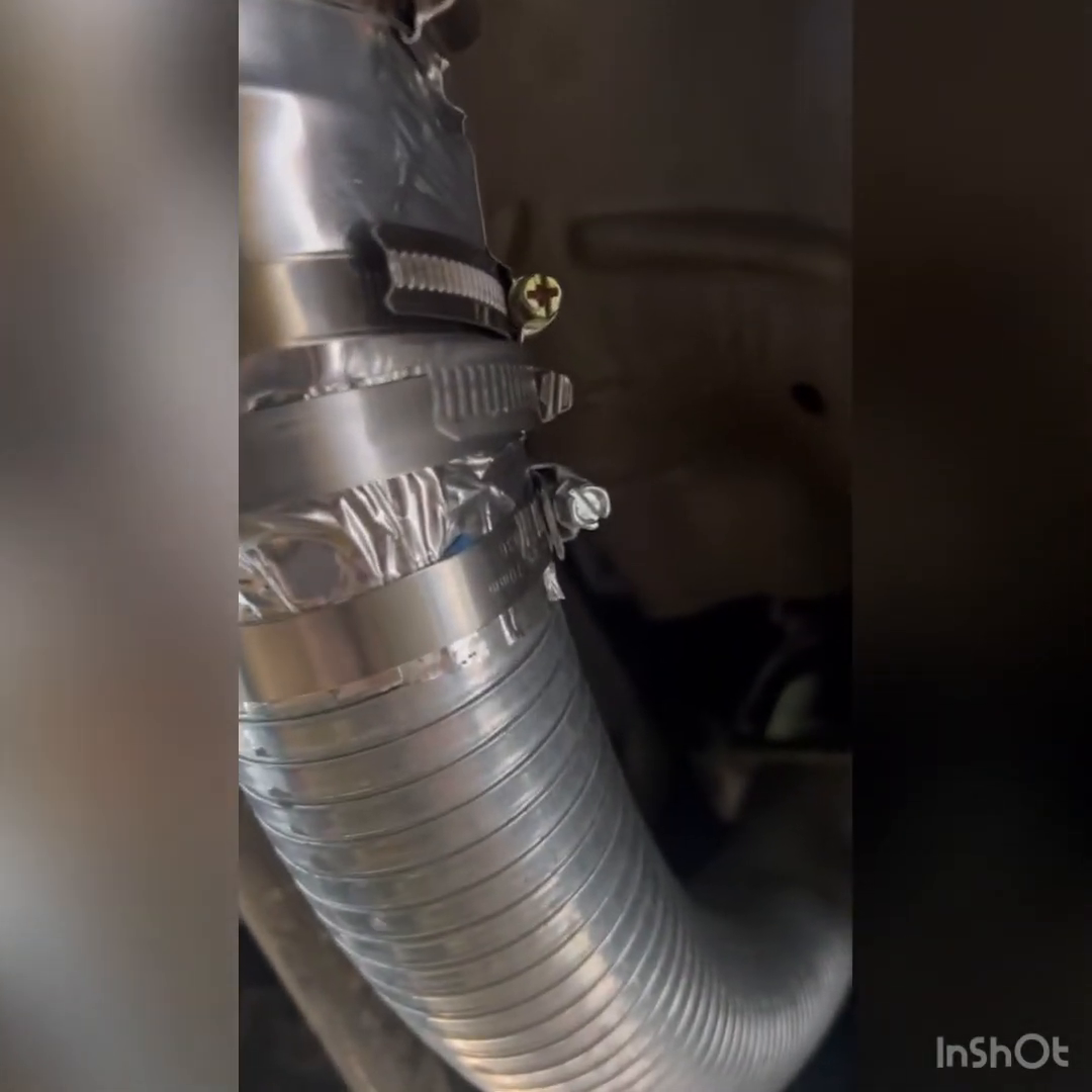And I've, I had to do a kind of a lousy splice here because the angles didn't quite work.